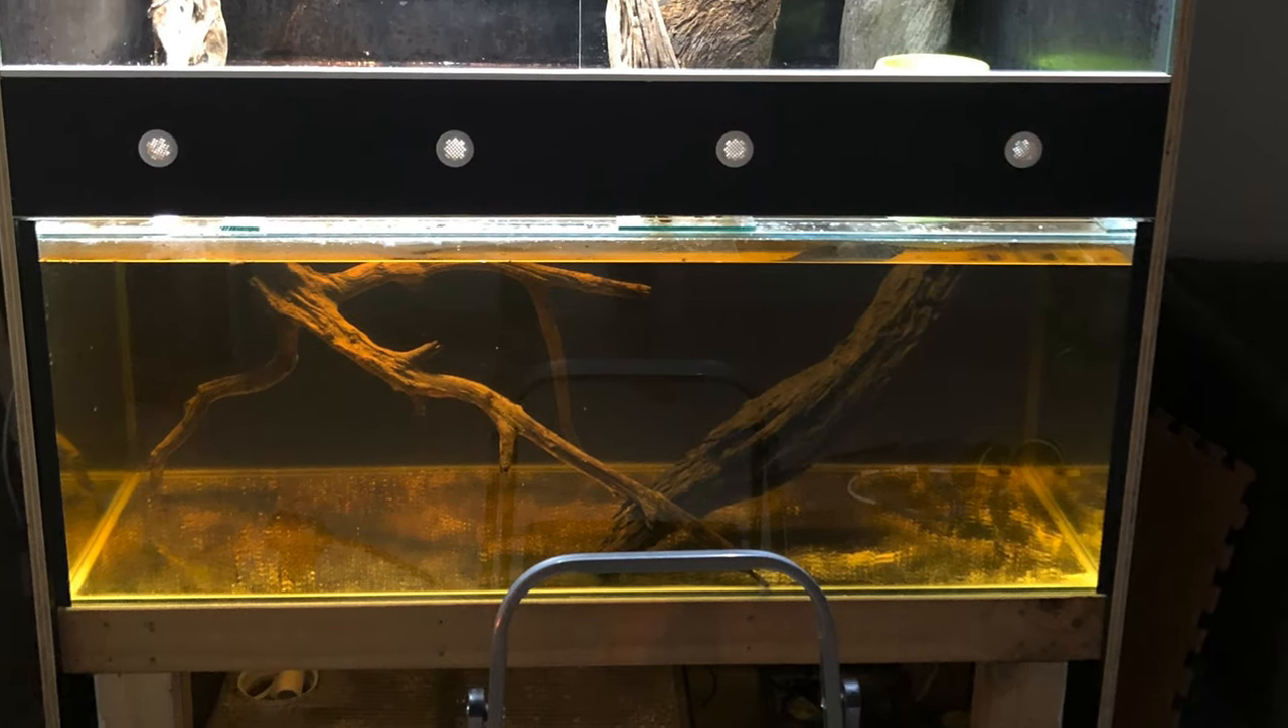At this point, the enclosure is more or less done and I've added a few pieces of driftwood into the aquarium.